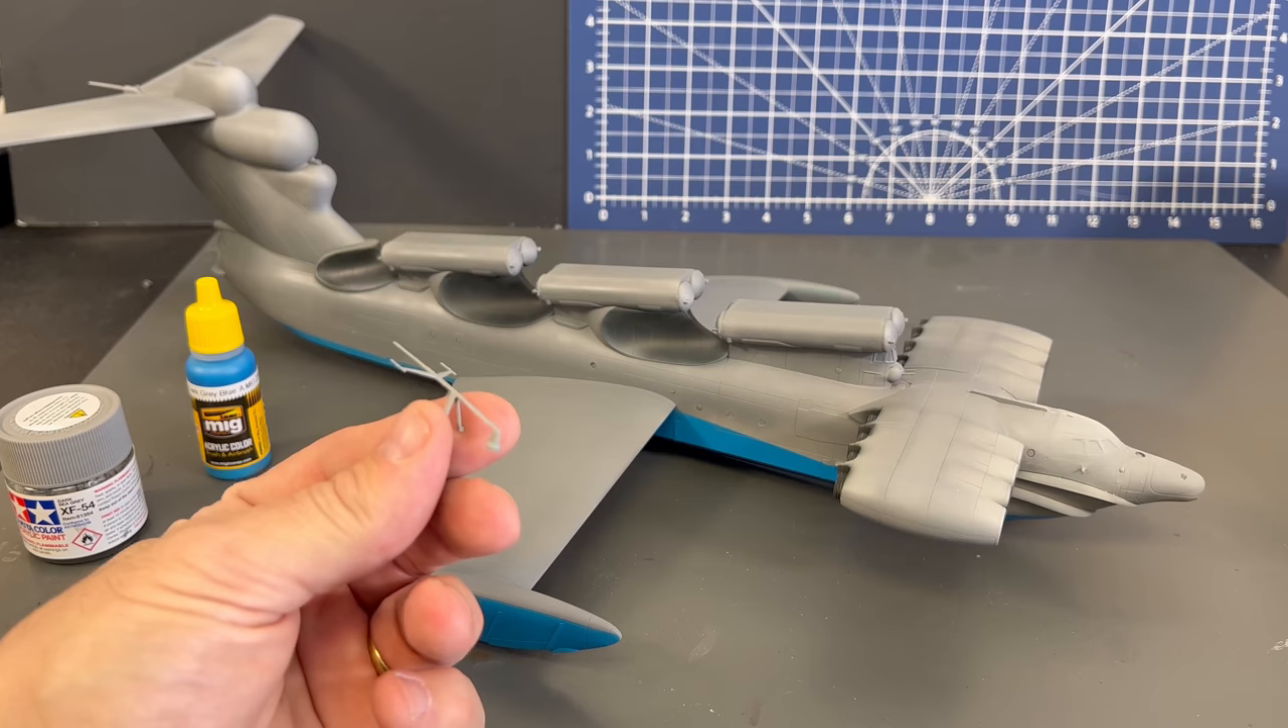The only thing I haven't put on yet is this aerial for the front.